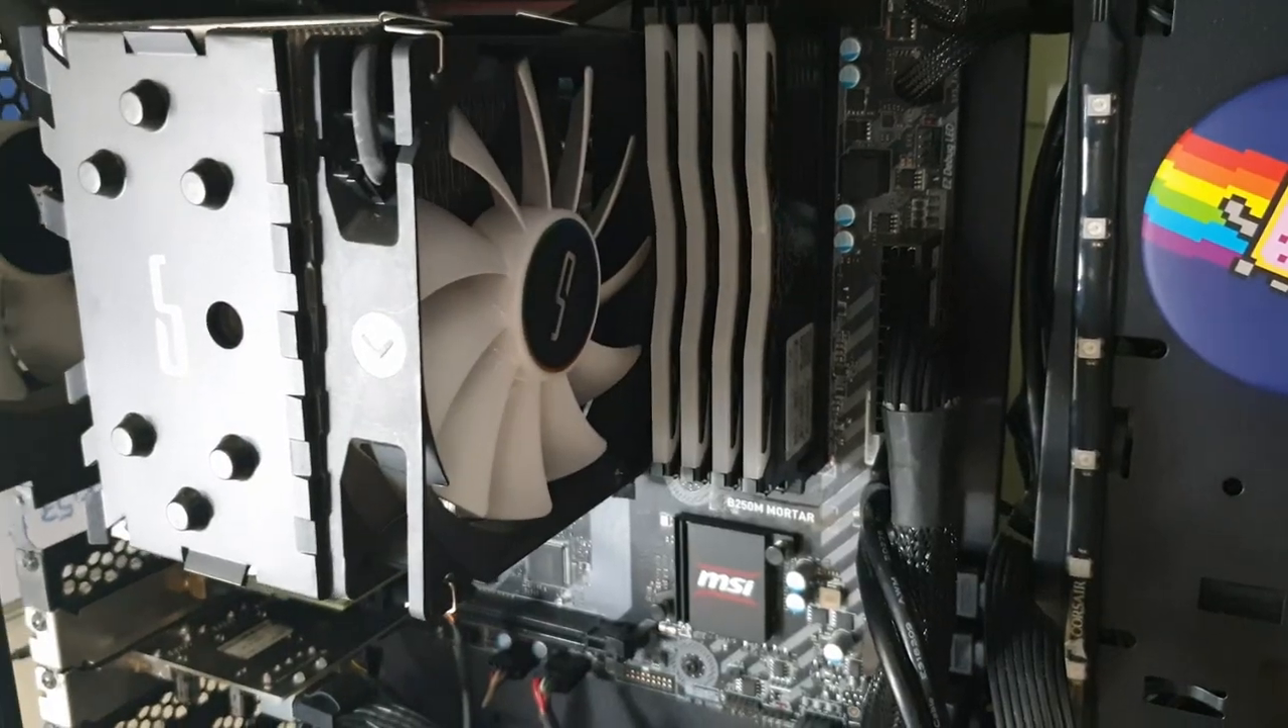All right now i have the rest of the ram sticks installed.